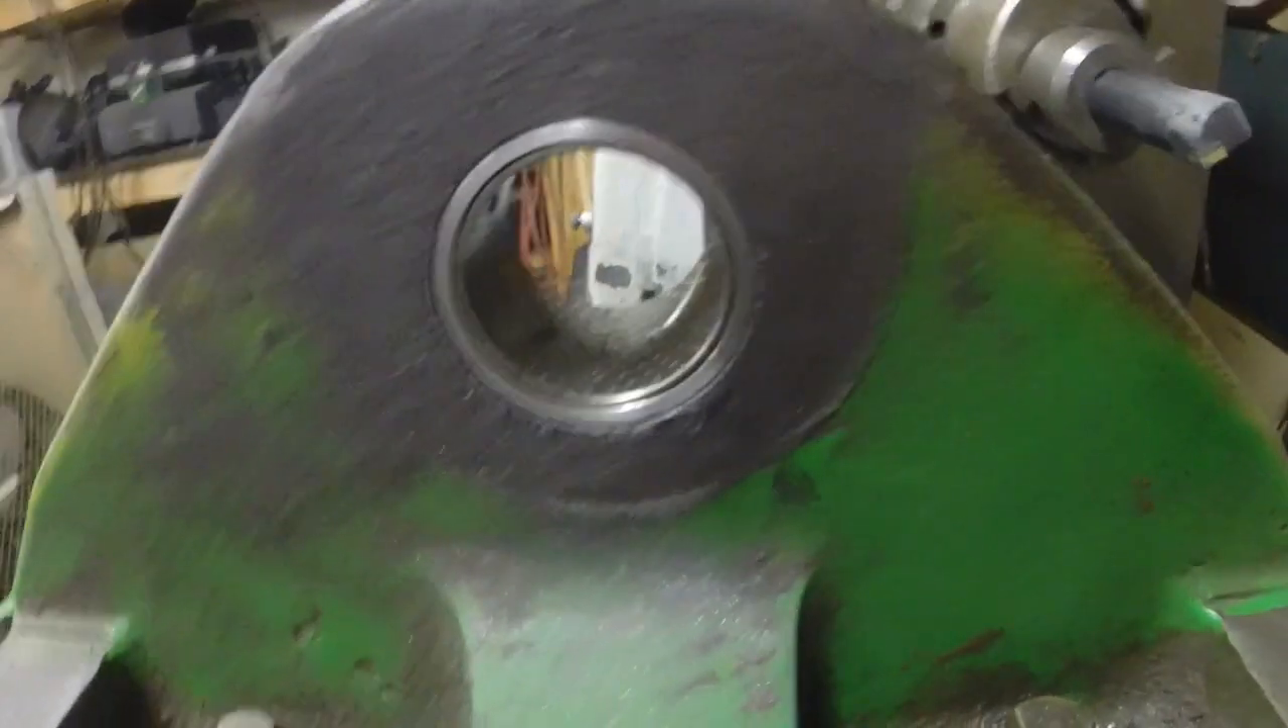There's the bushing installed with the factory bushing in it.